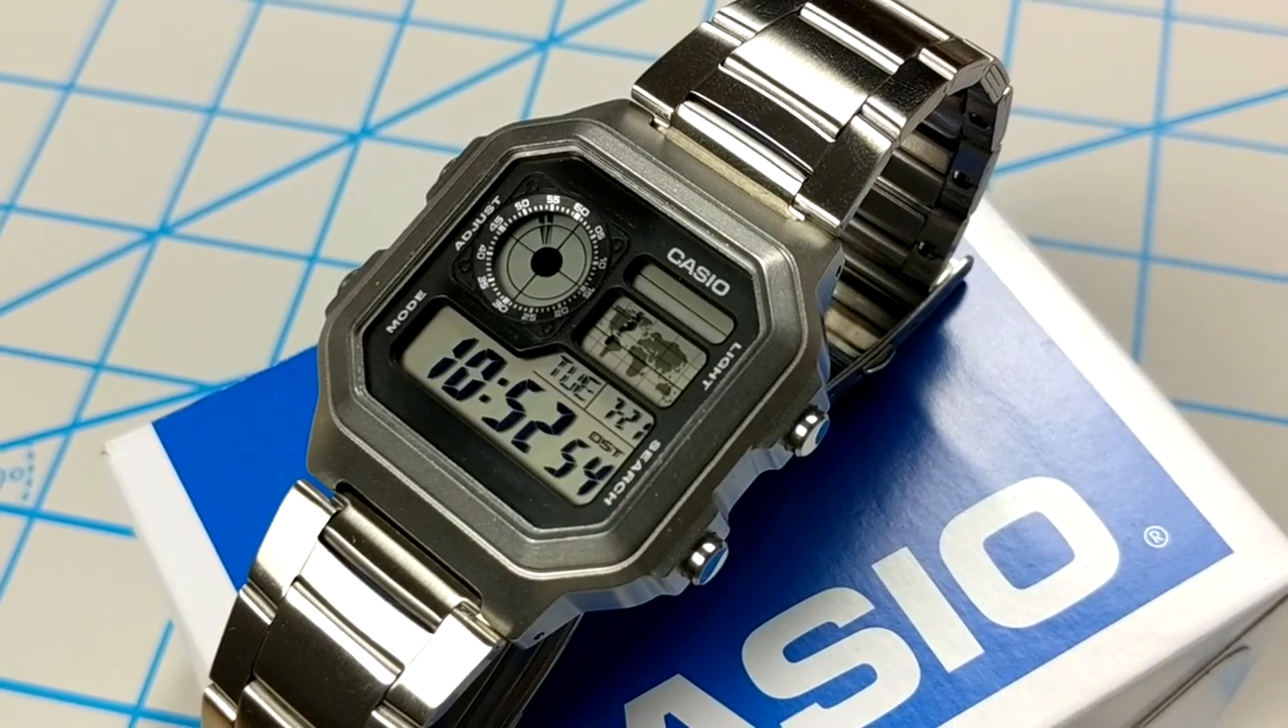Here's the final product and everything is working and looks great. So finally, here is the finished piece. I put on the original AE1200 stainless steel bracelet, fitted around my wrist, and attached it to the stainless steel case.